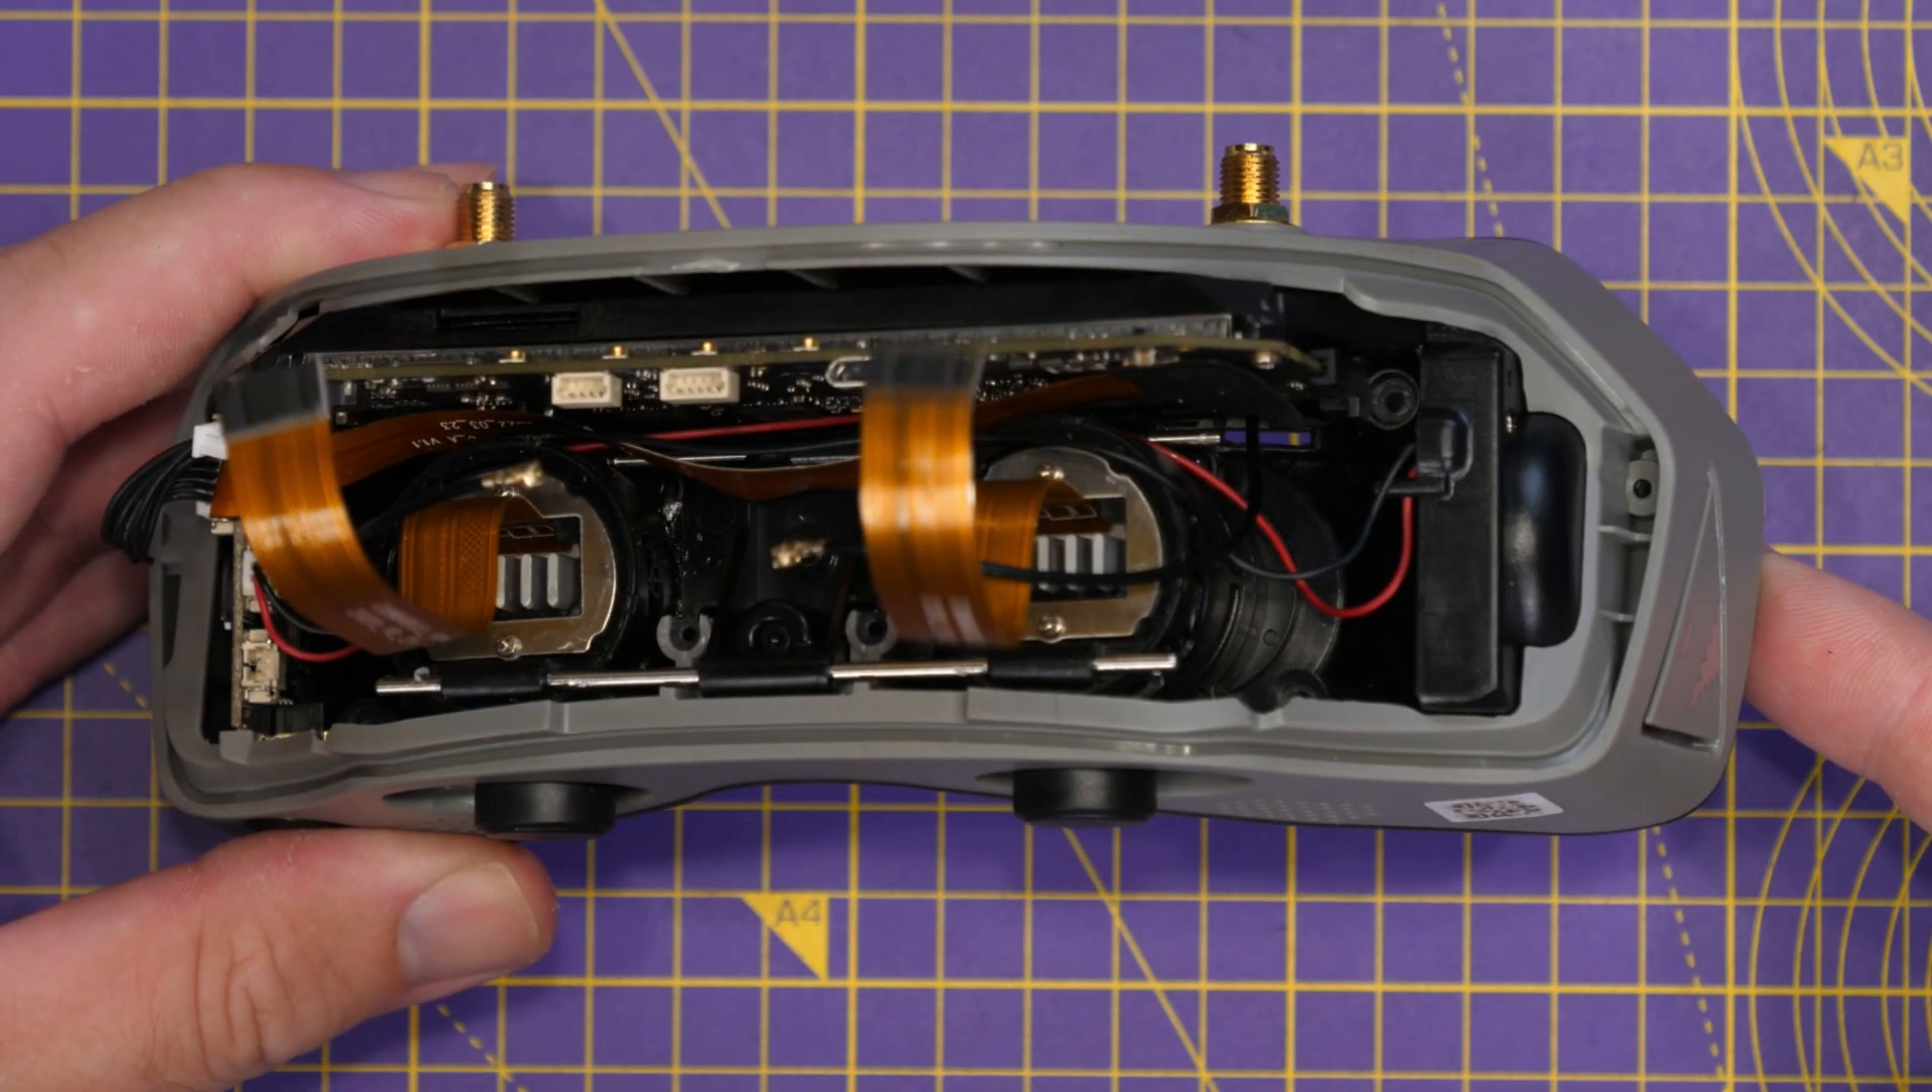Now, I've removed the front panel off the goggles, we've disconnected the LCDs and the wires to the board, and what I want to do is show you the airflow path for the front anti-fog.